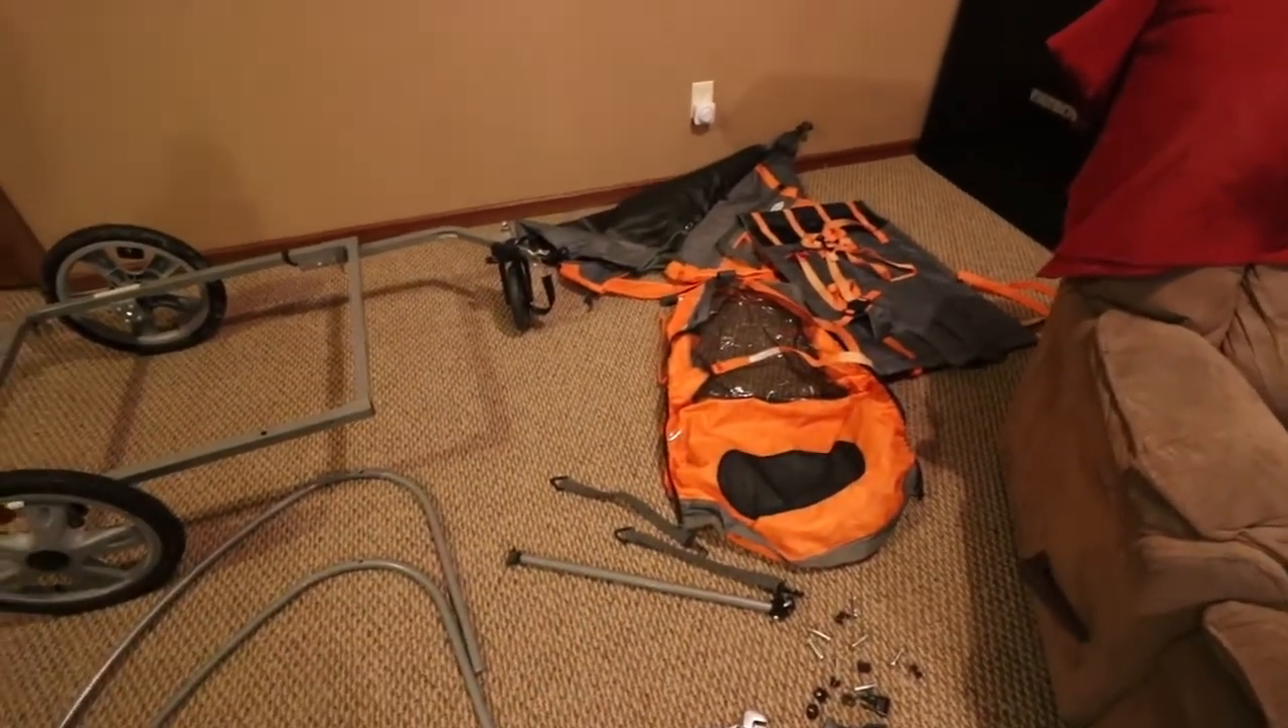All right and so here we are with everything all stripped down I've got all the canvas pieces stripped off.